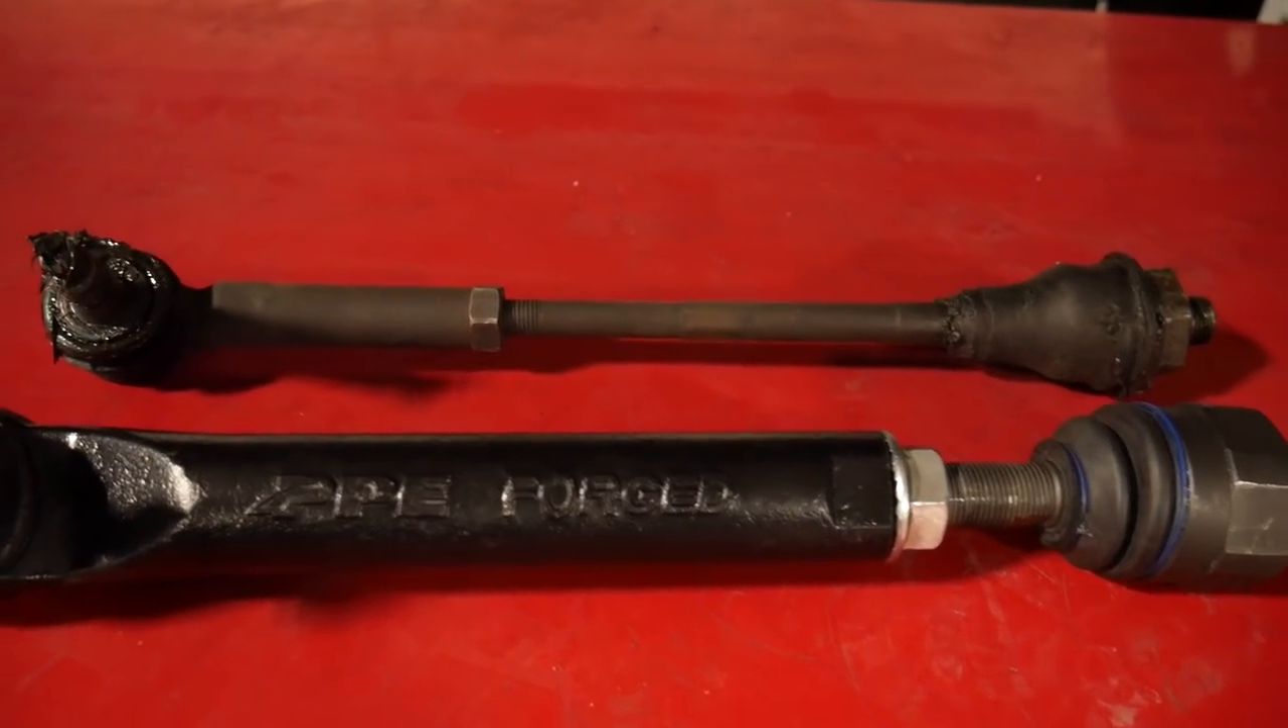So we got our old tie rod end off.